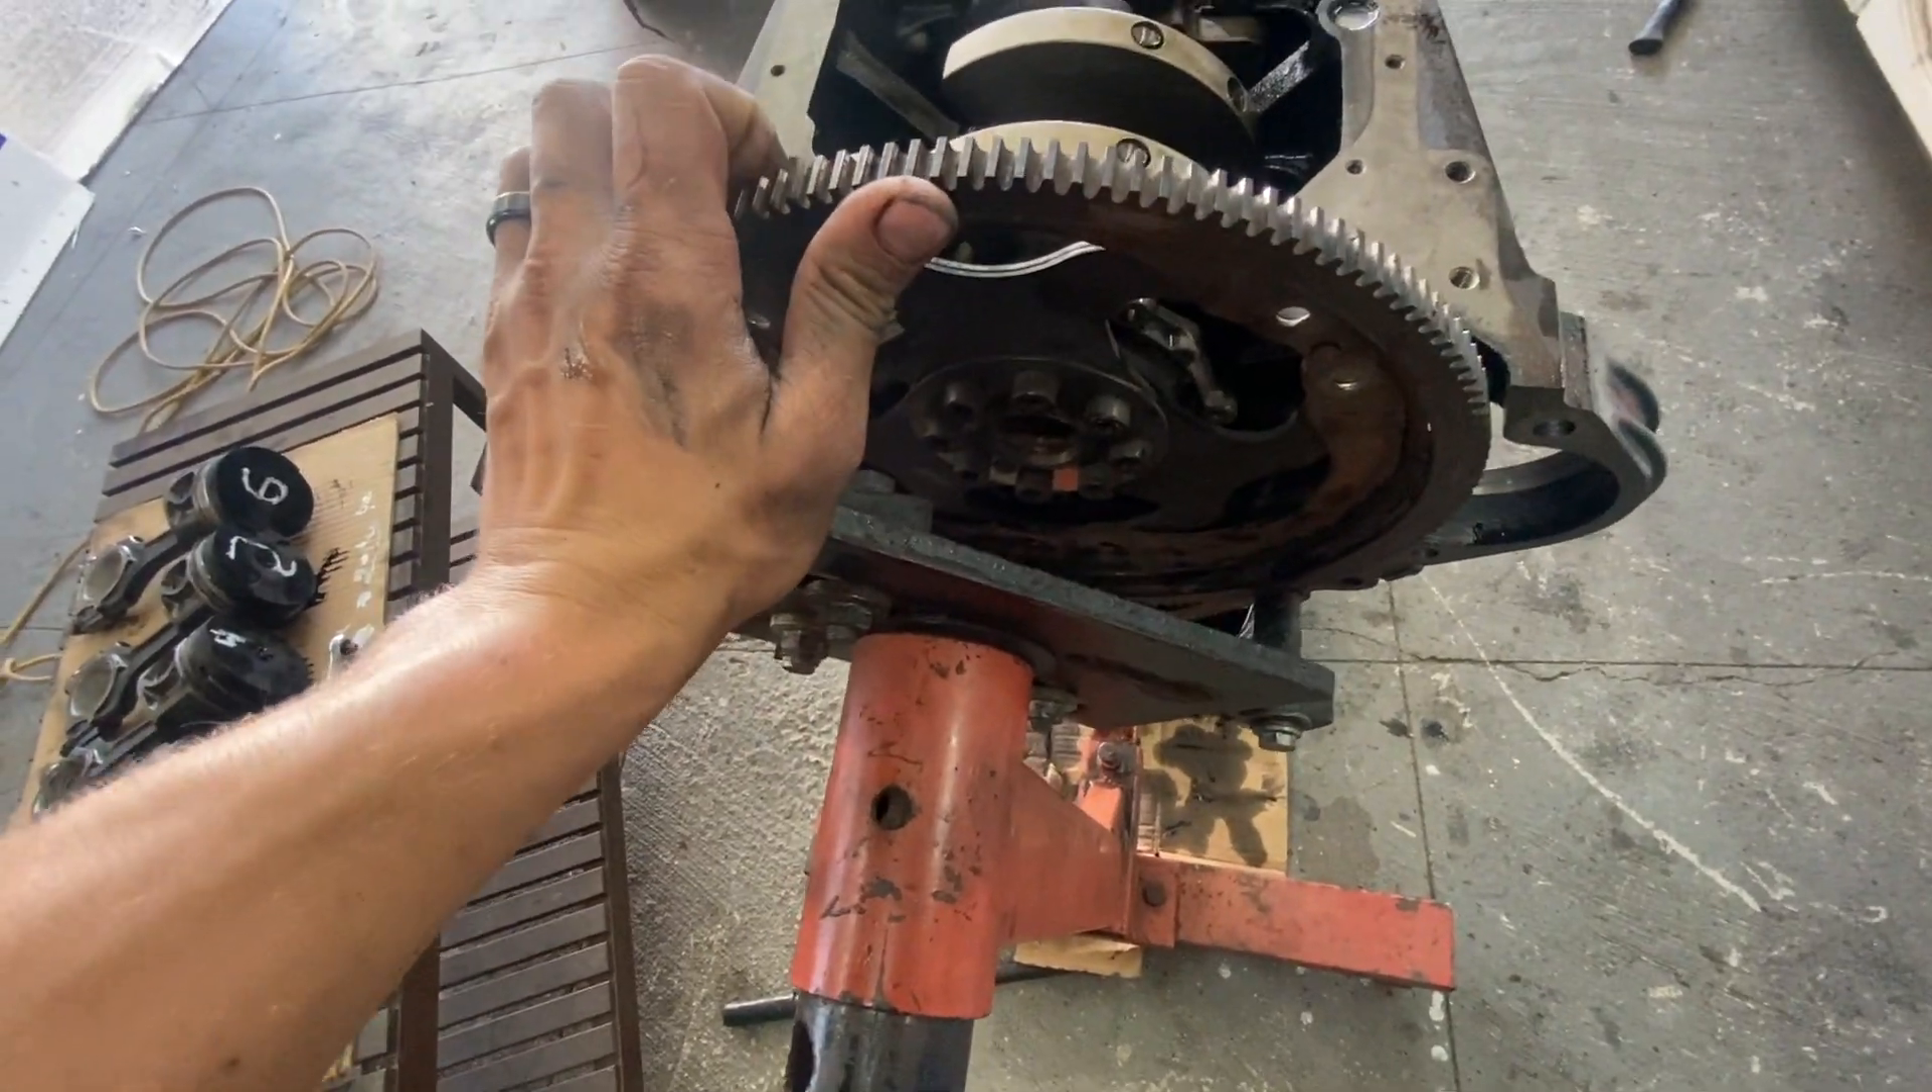I didn't take off the flywheel.